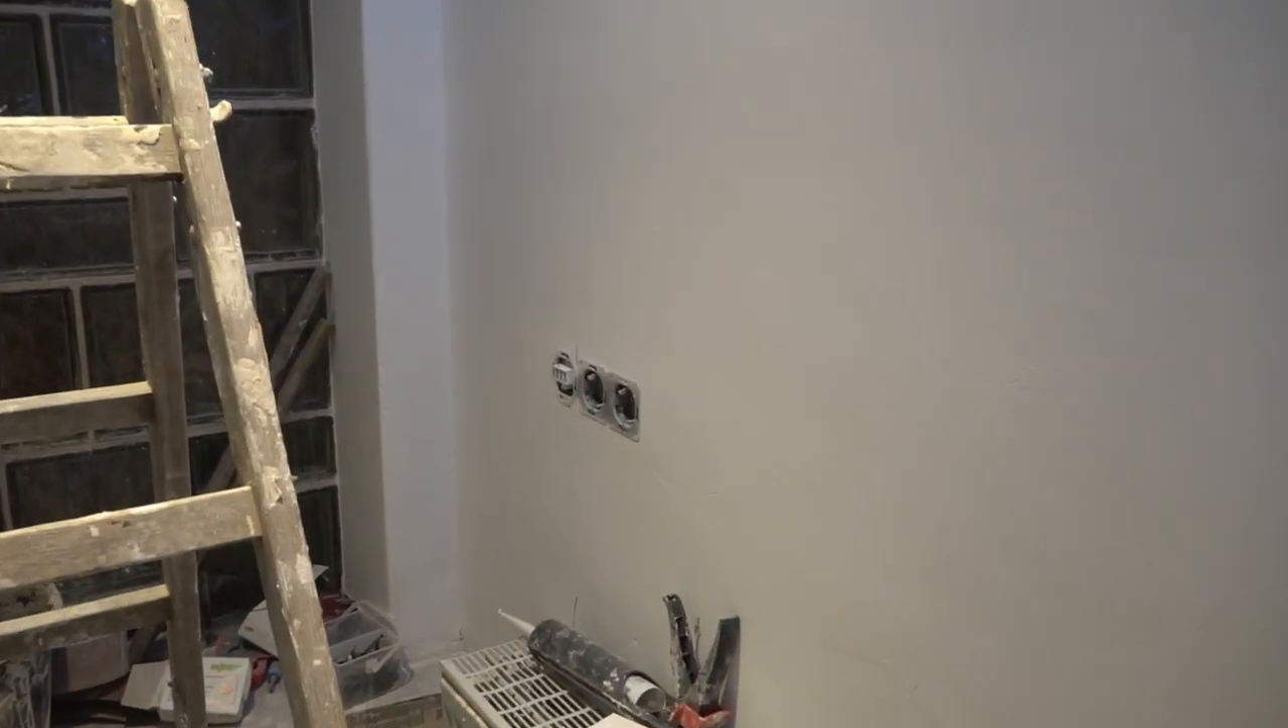Hier fehlt dann noch abdeckung also der dreifachrahmen.